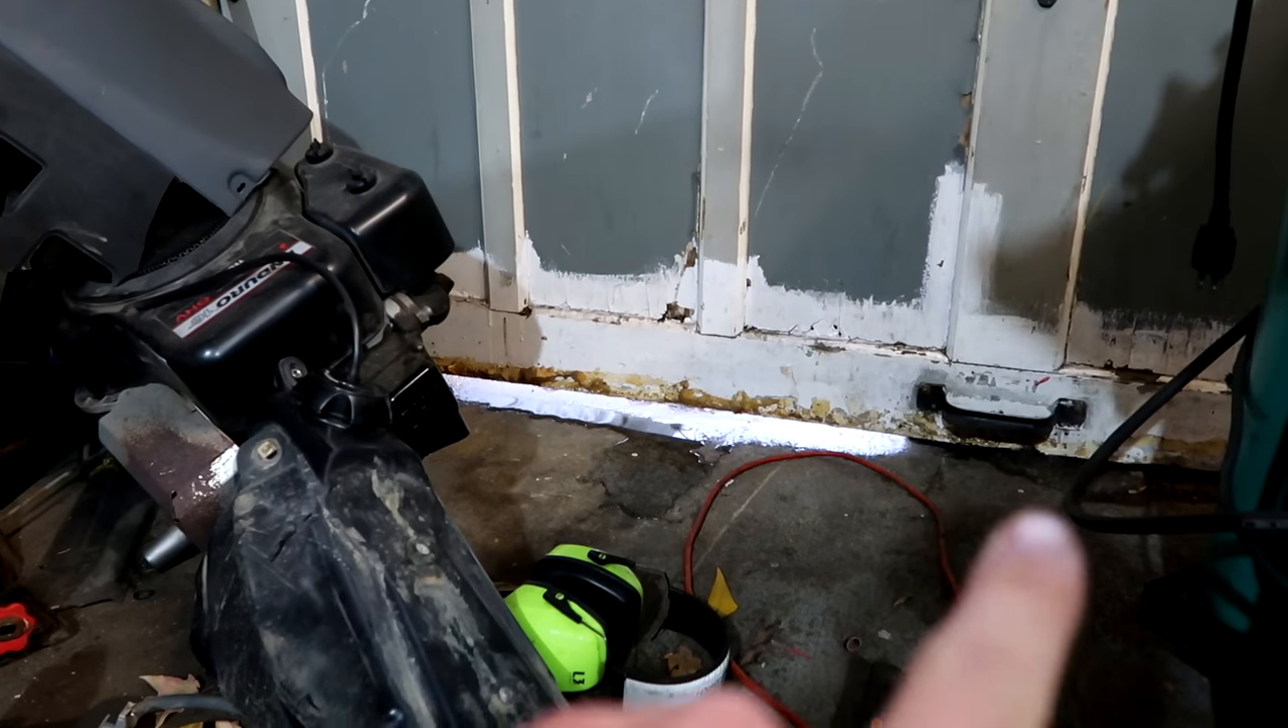My overhead door. You see that gap? You can see the sunlight coming in.